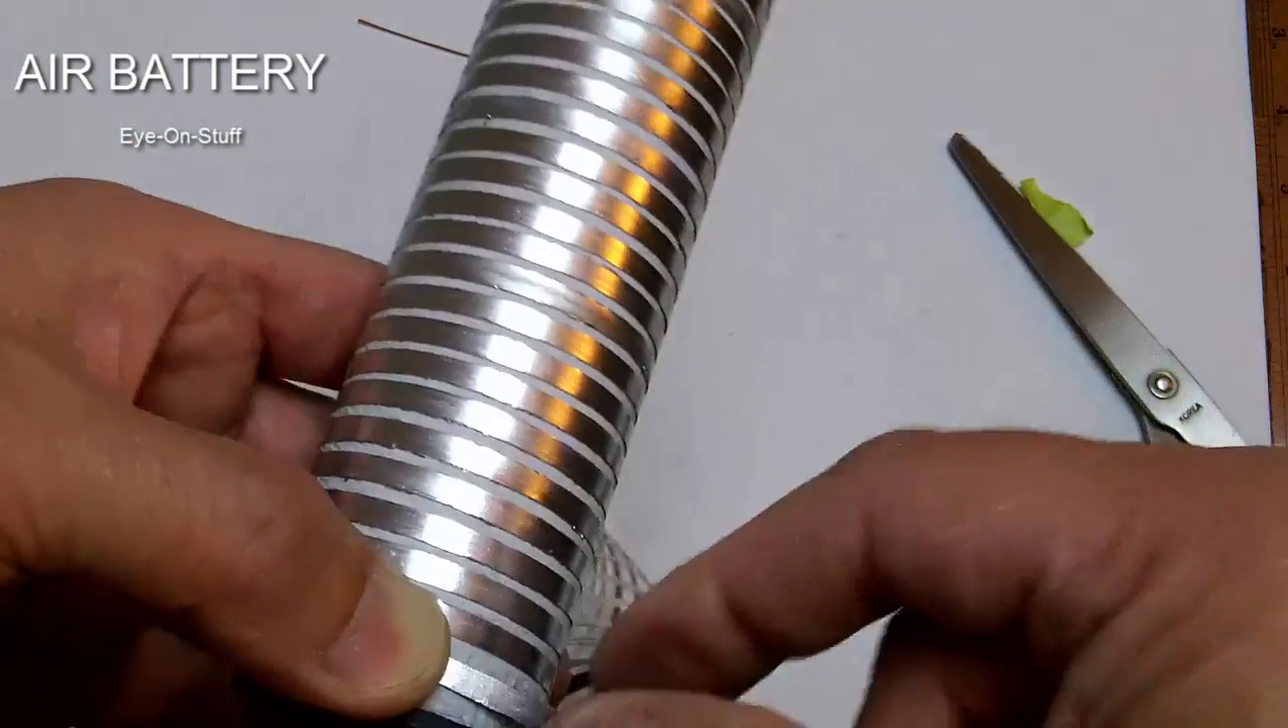Okay, so here is the rod wrapped with magnesium ribbon.